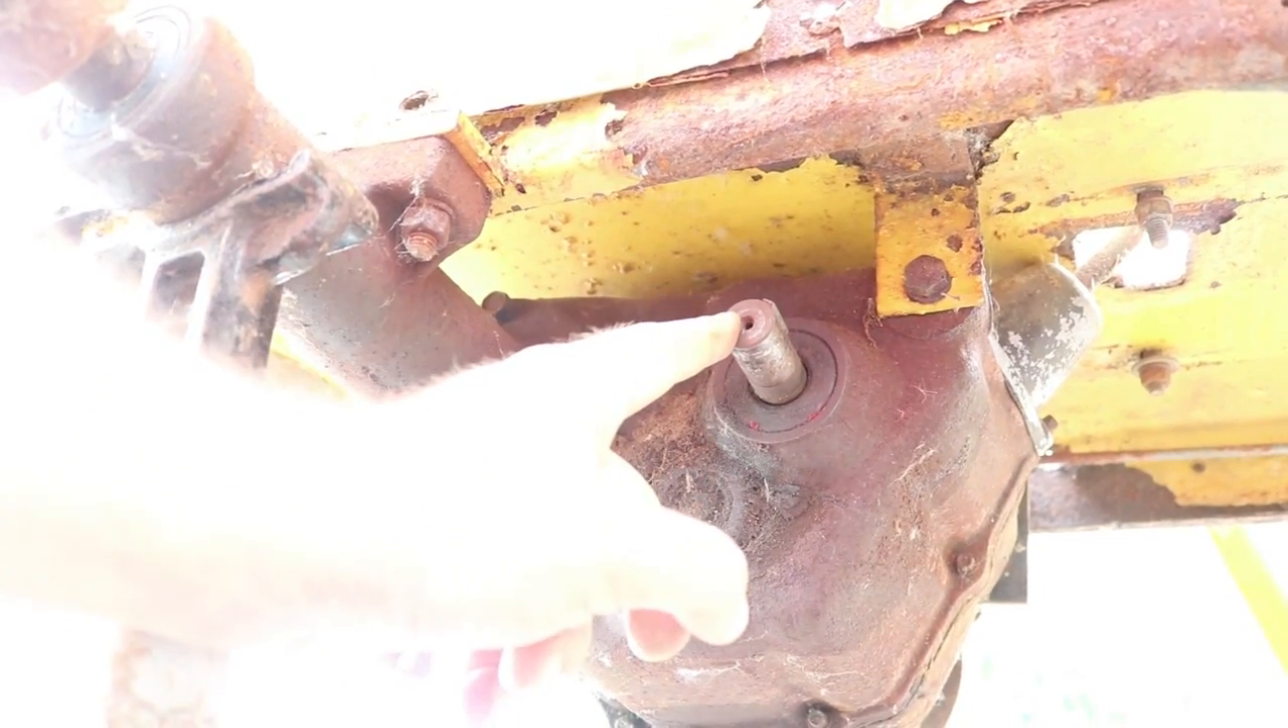So under the tractor, I already pulled the original V-belt pulley off of the driven shaft in the transmission.